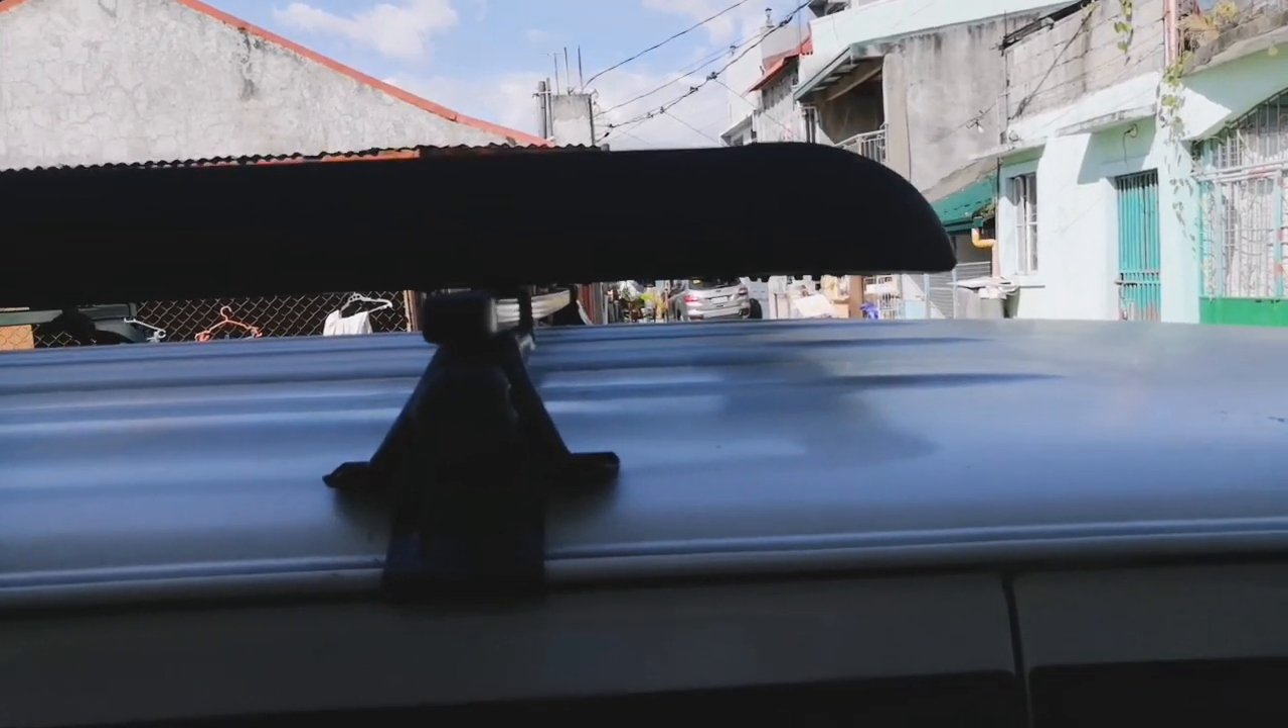Nakabit na natin yung ating roof rack napalitan na natin ng bar pang low roof.